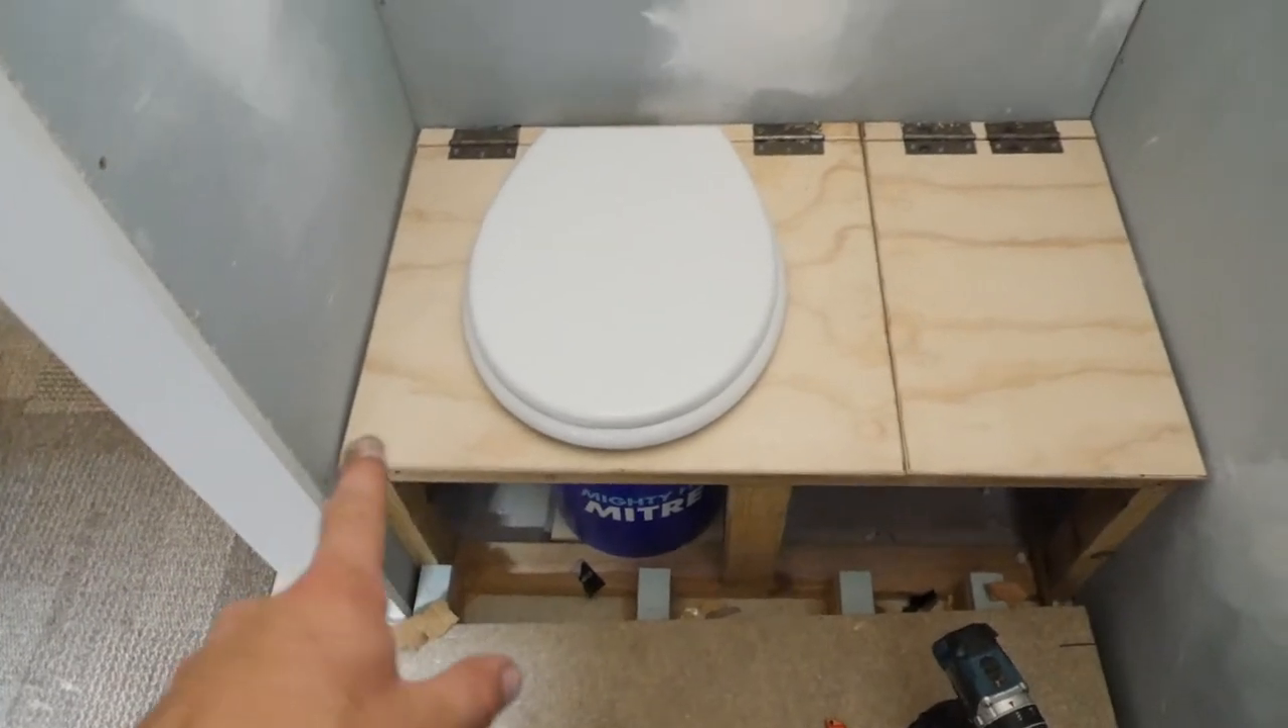So I still need to make a board for the front.